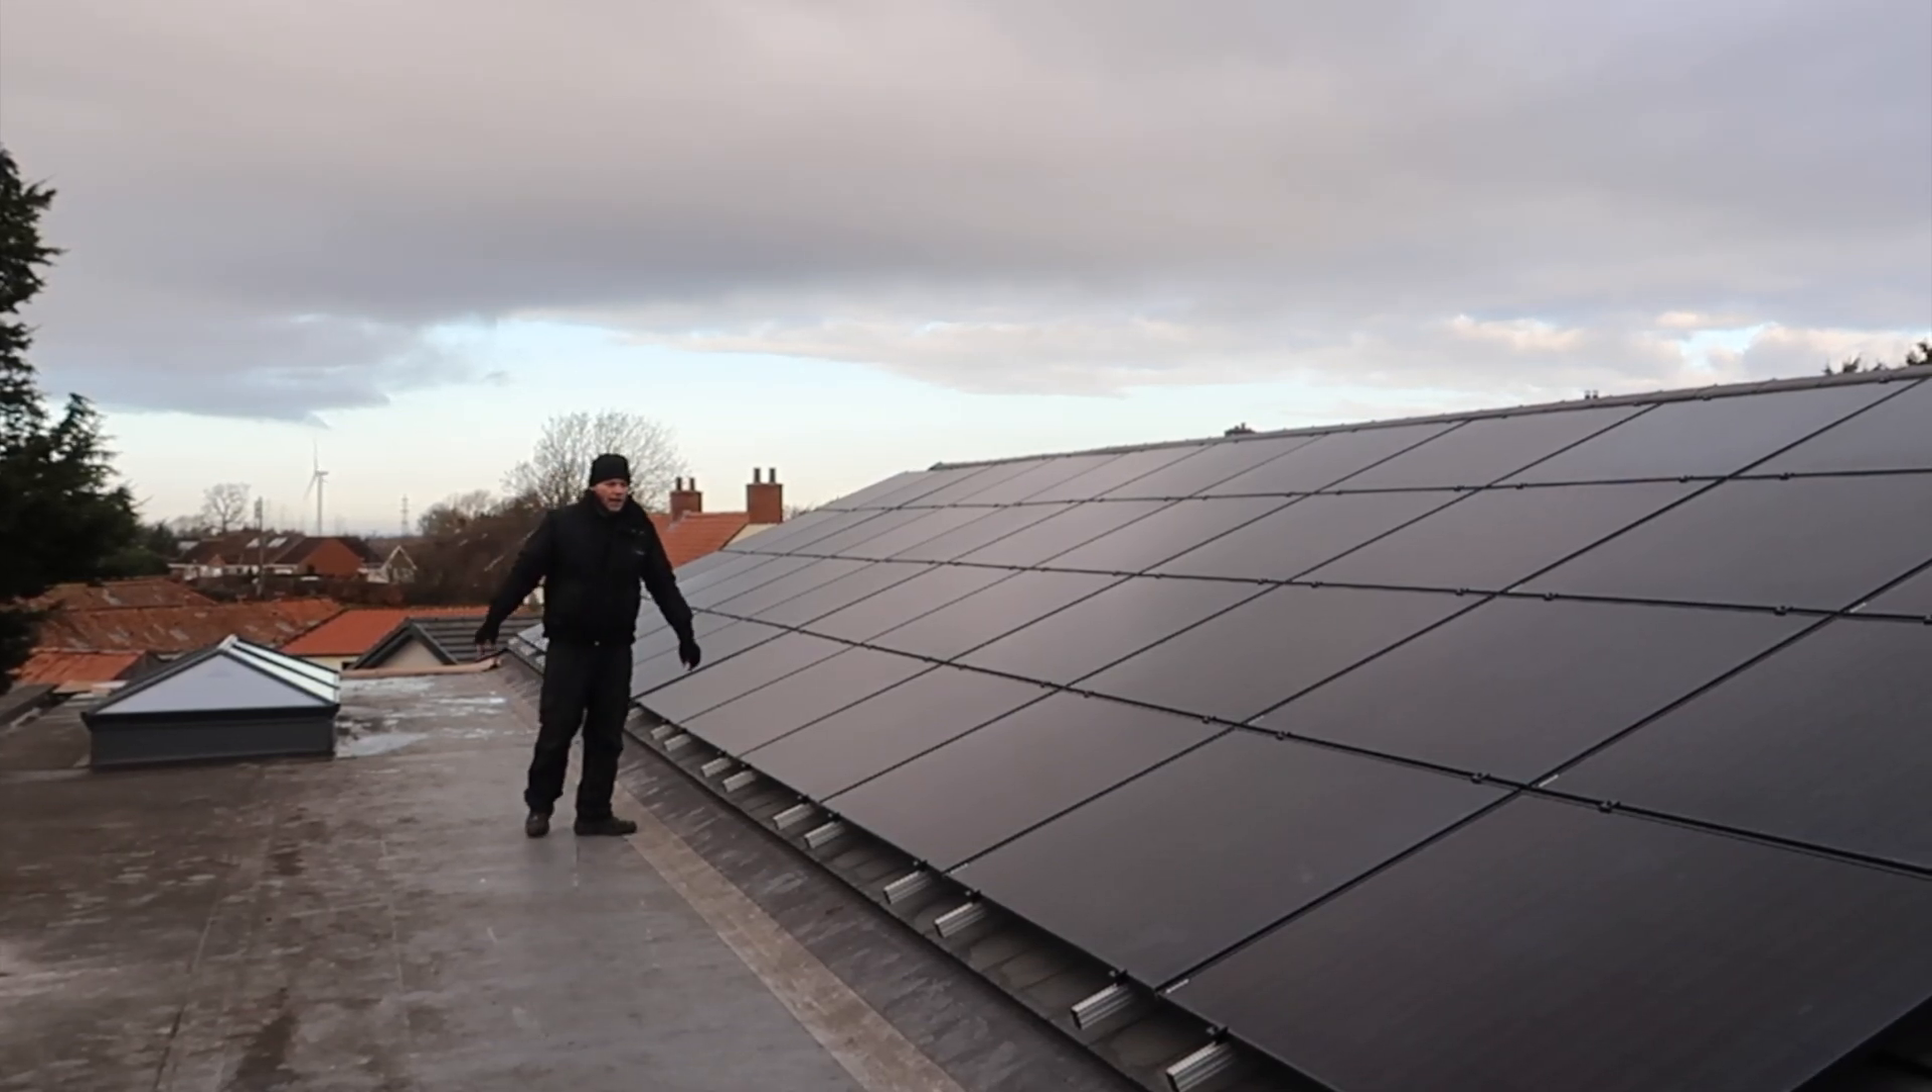That's it we're done we've got all 44 panels up and it's only about half past 10 in the morning on the third day so we've done absolutely fantastically well.